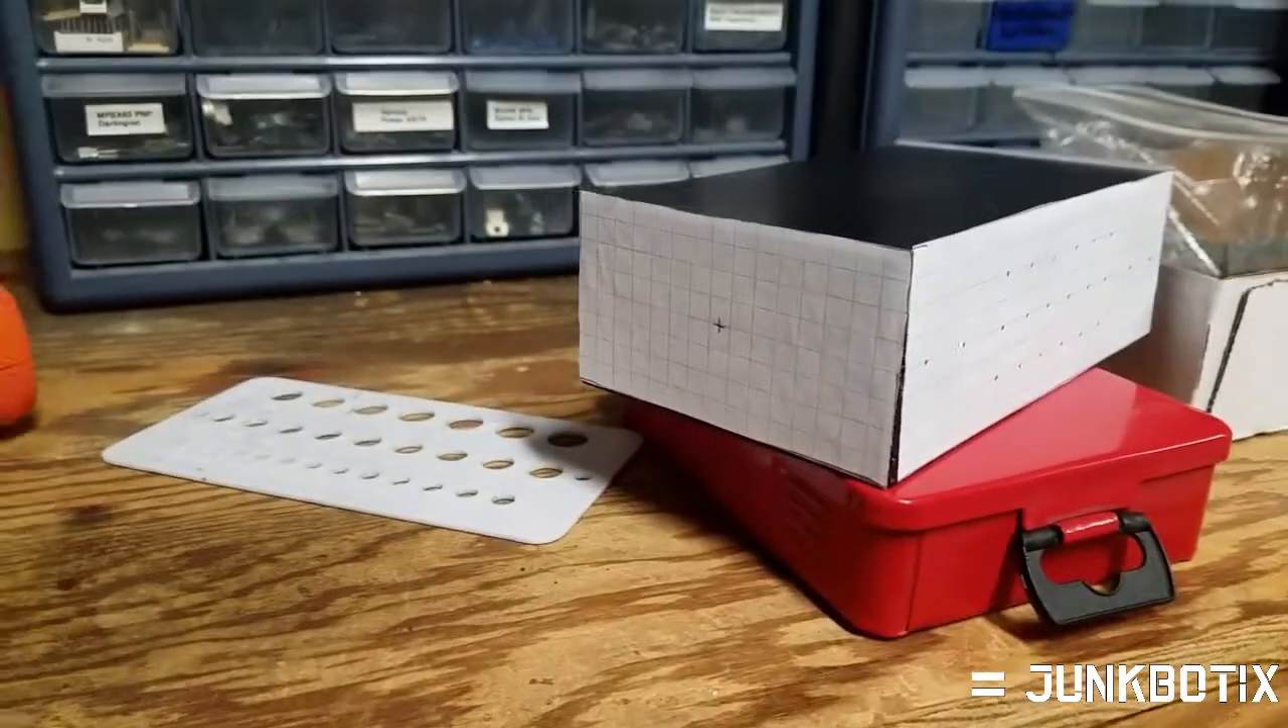Here's the box with the template on it.